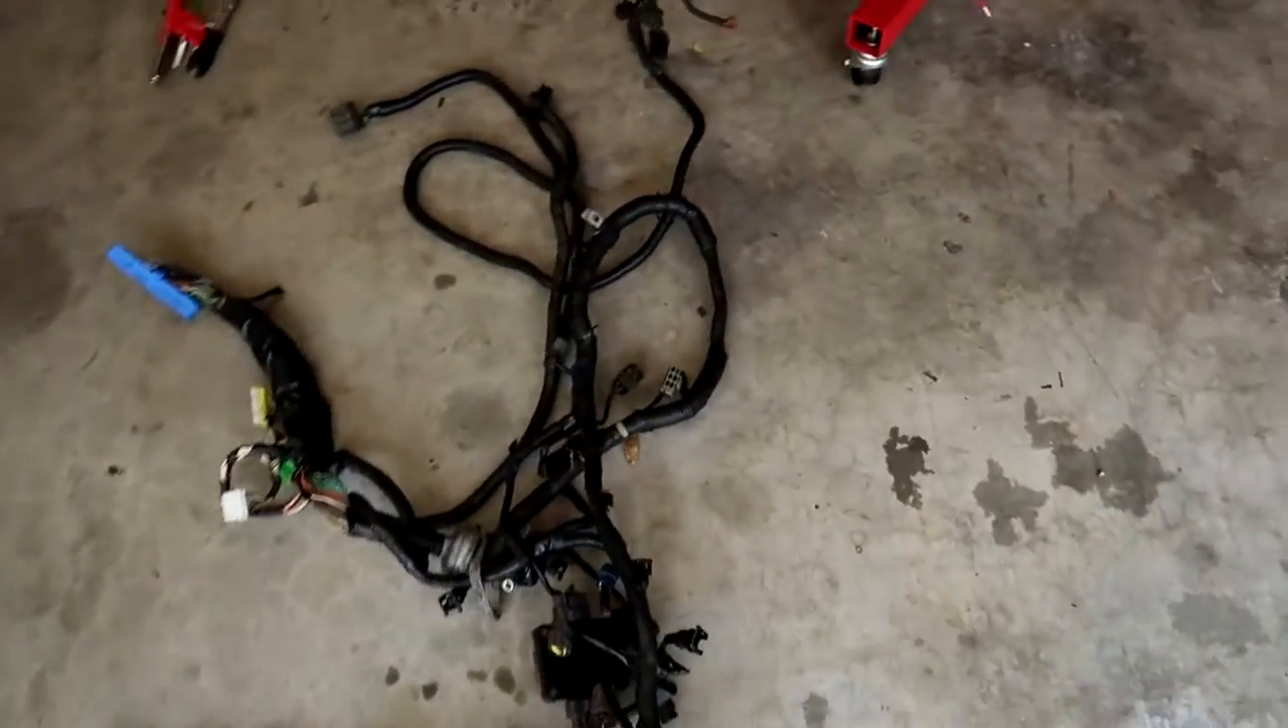So that's the whole engine harness out.